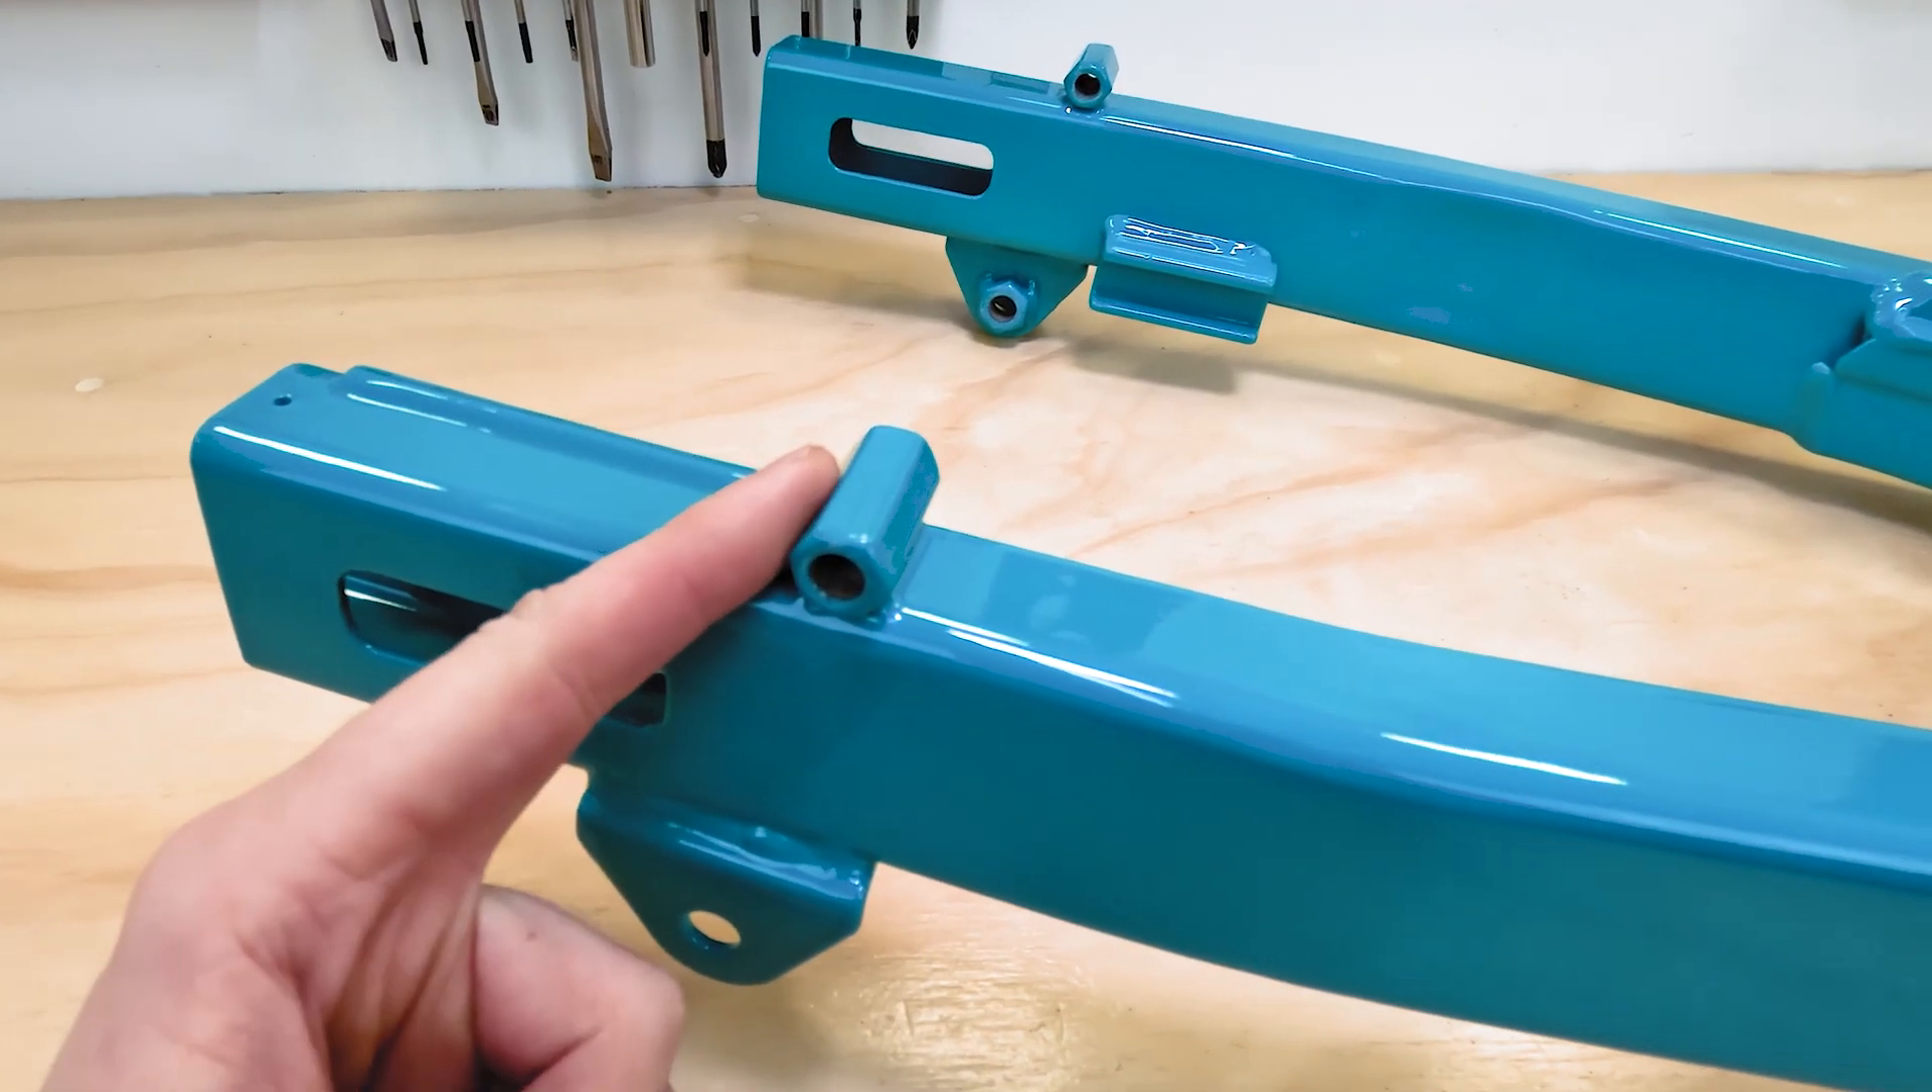I've then welded these paddock stand bobbins on so I'll be able to lift them up on a paddock stand now.